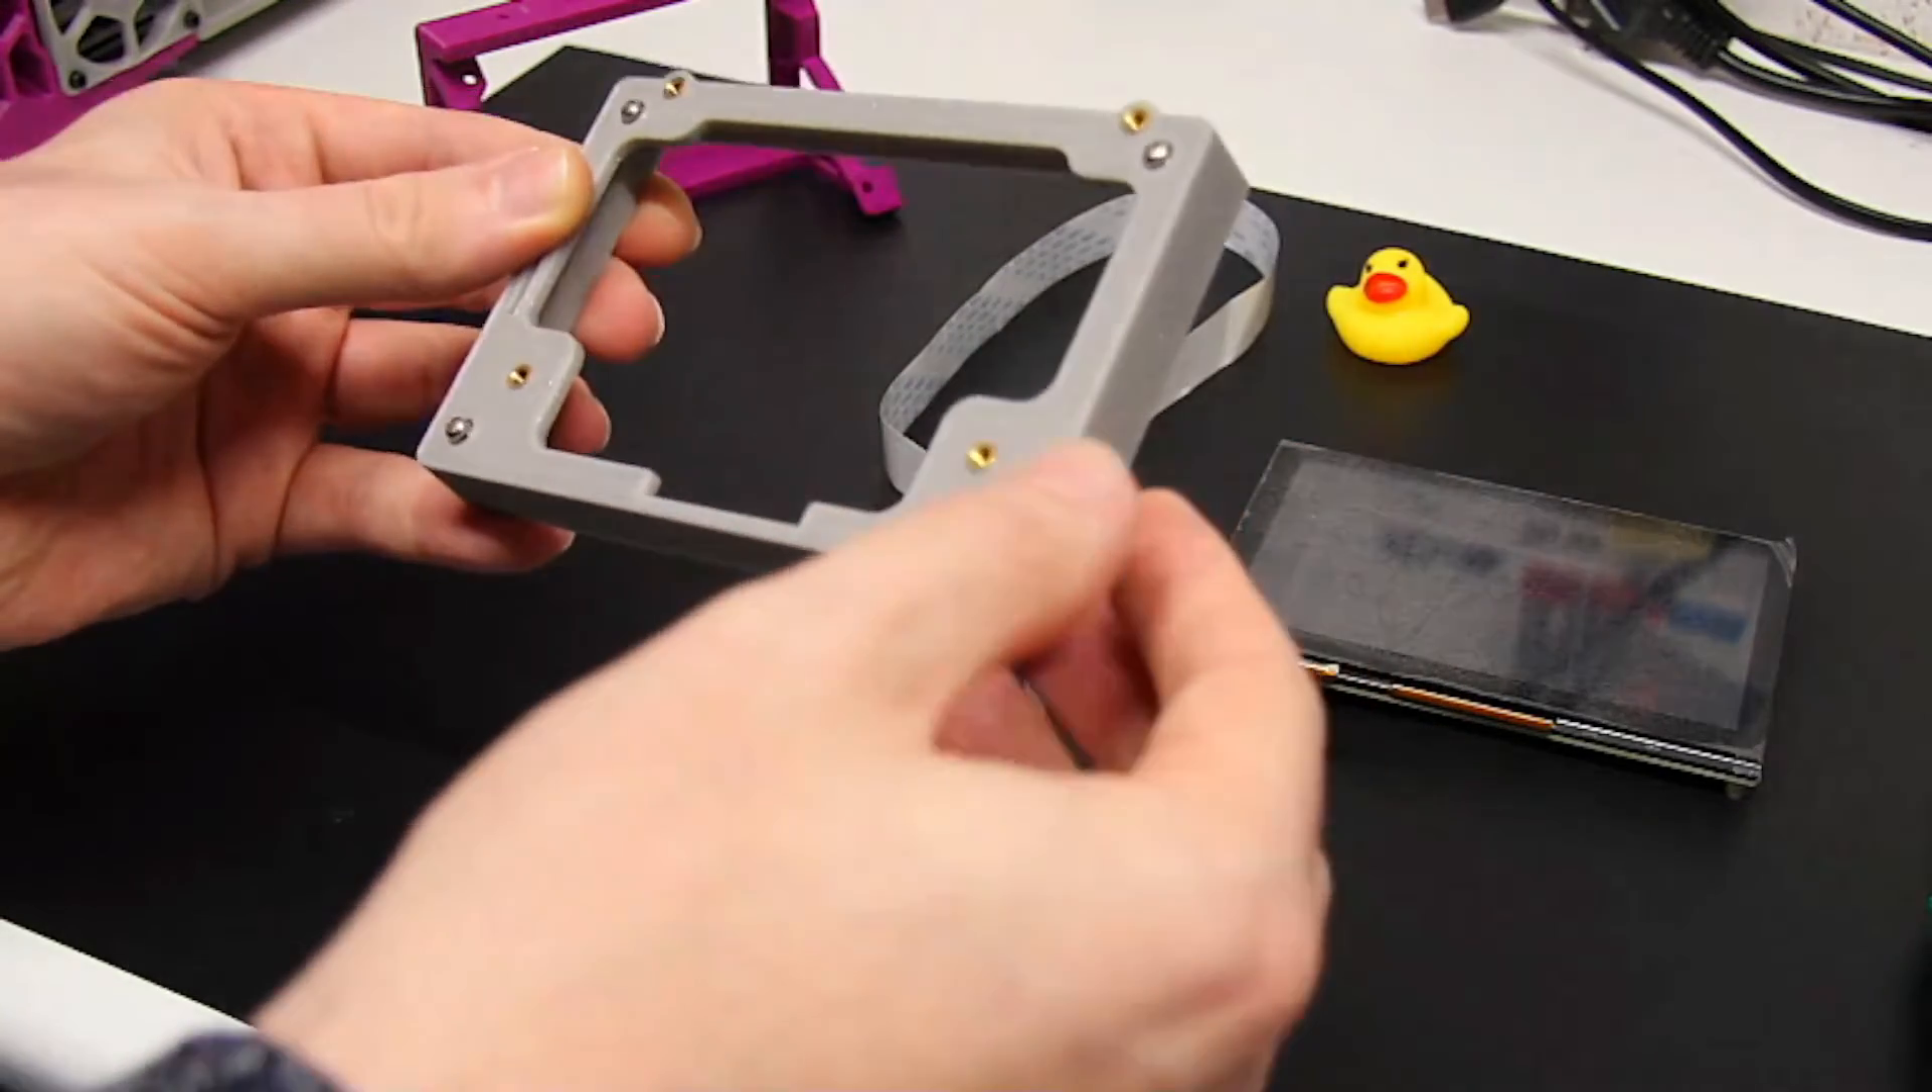So this part has four heat set inserts which I've already put in and then I've just gone ahead and started putting the screws in so that they're in the right places.